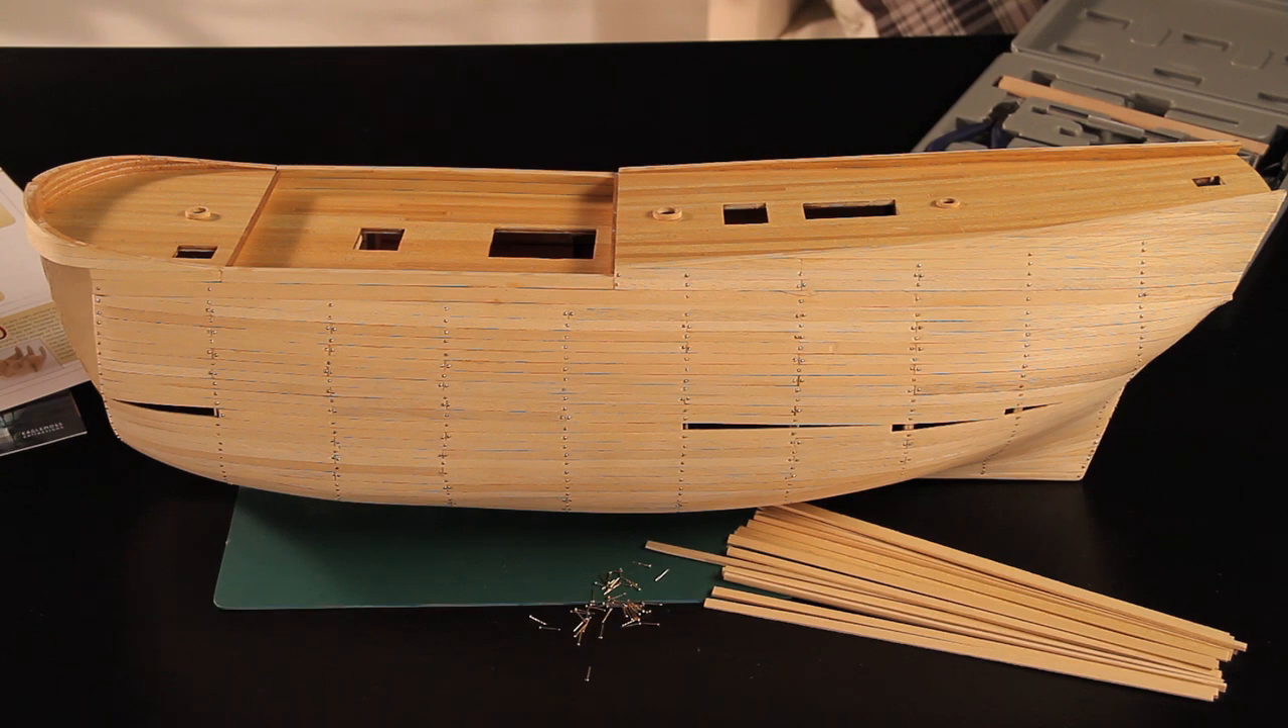The fitting of the strakes leaves a series of small gaps in the hull.